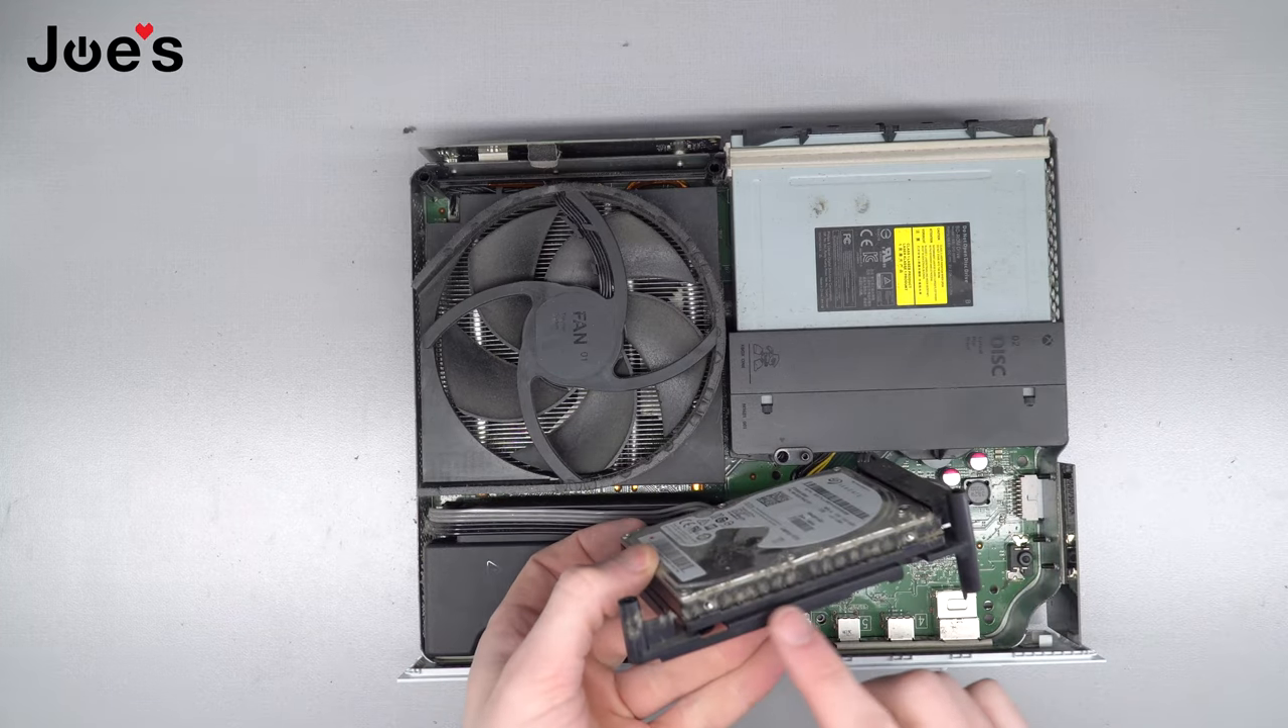So now the hard drive is free. It's in its caddy.